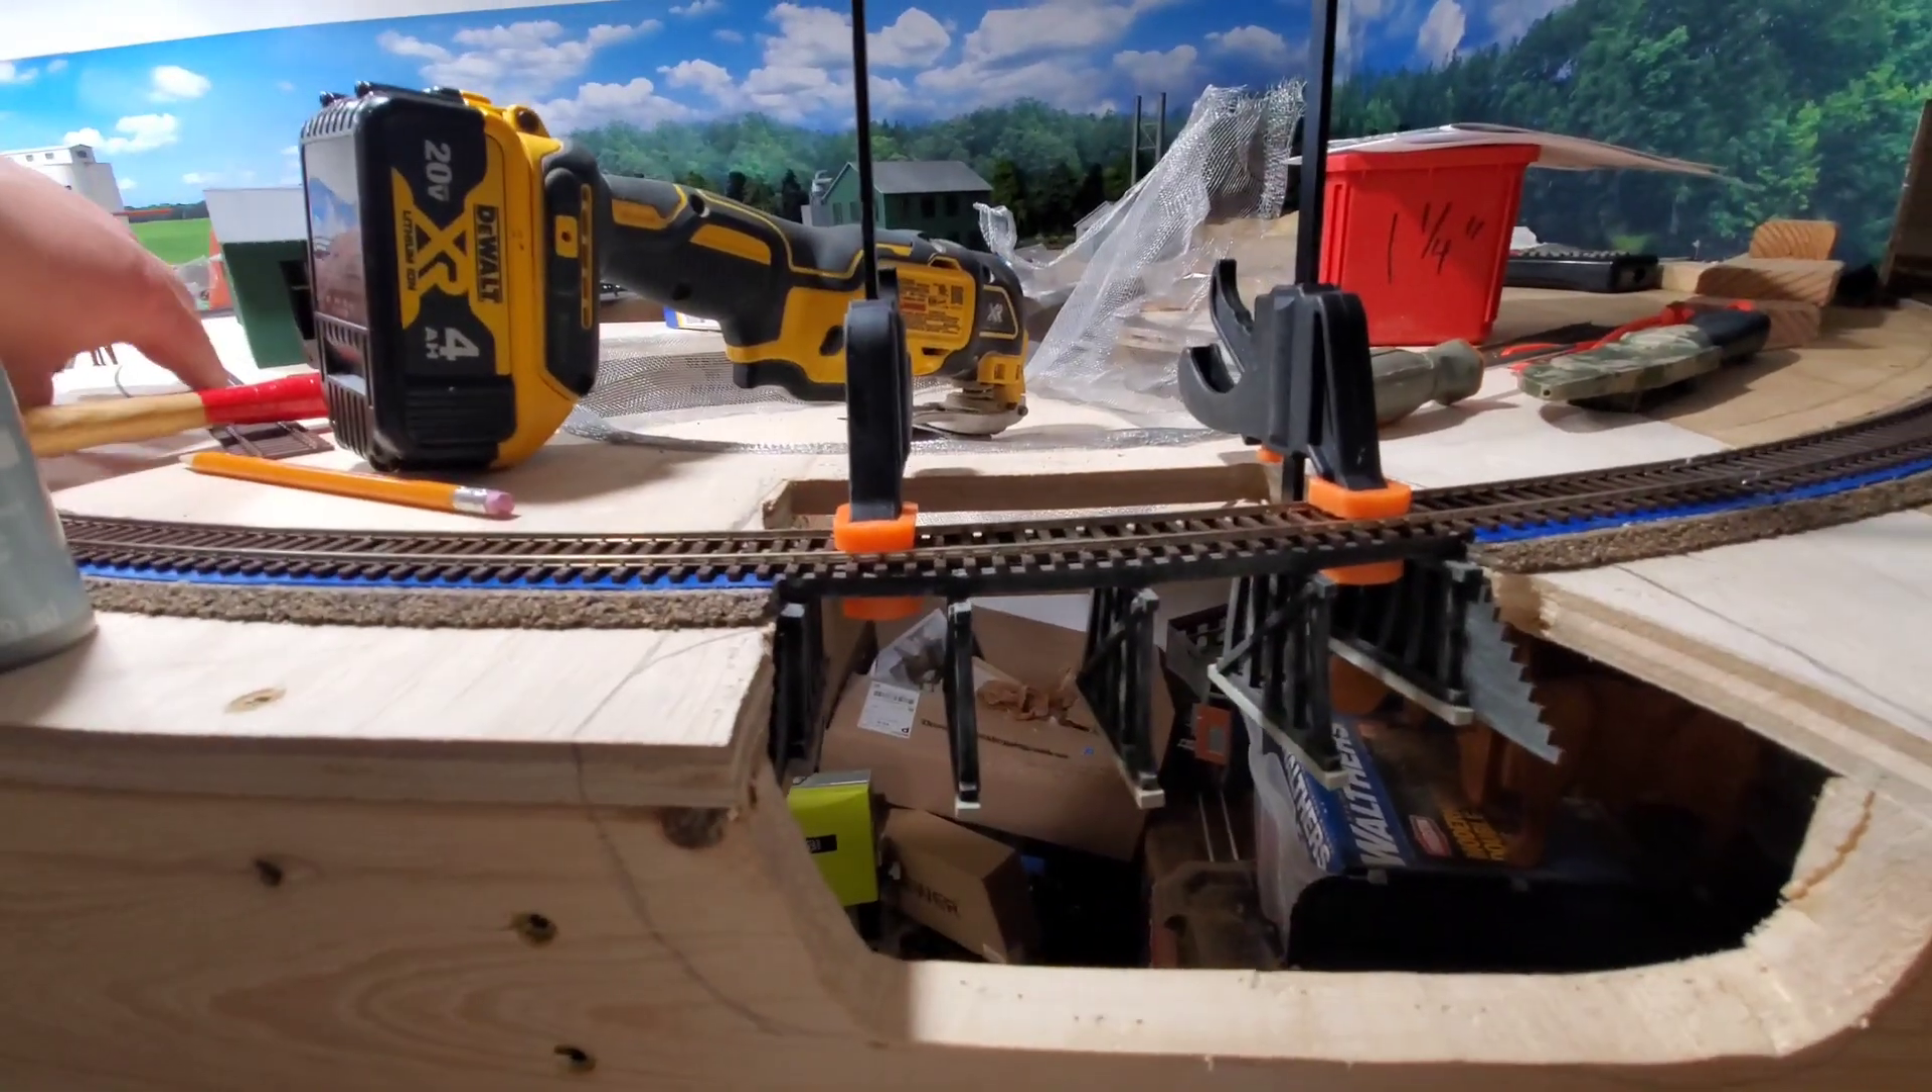All right so now our bridge is put together and I went ahead cut out the section uh this was it right here.